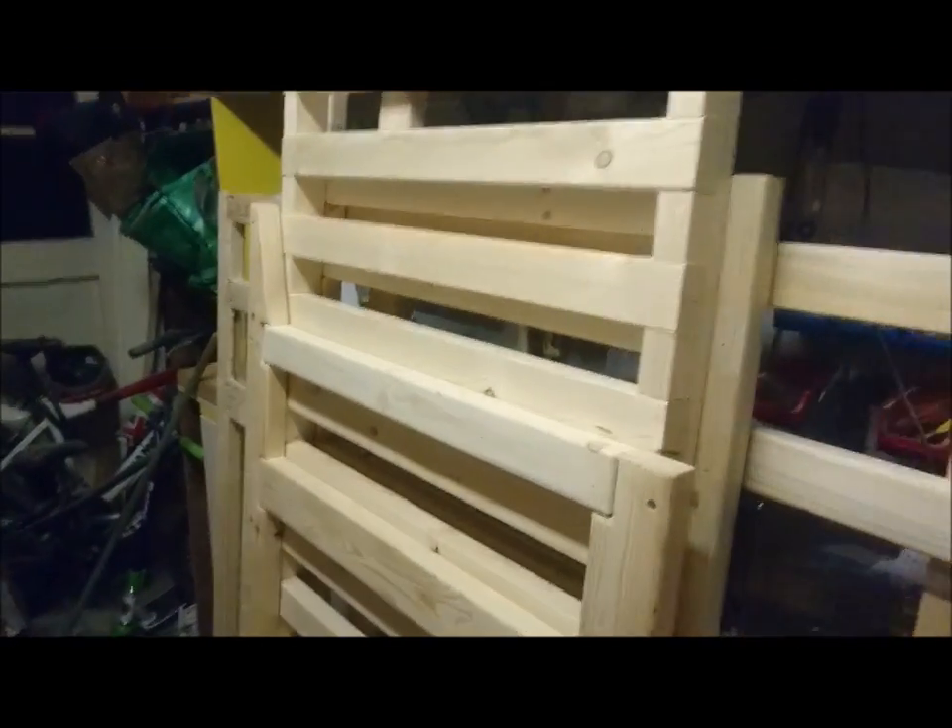All the frames are finished here. They are all glued up and screwed up.